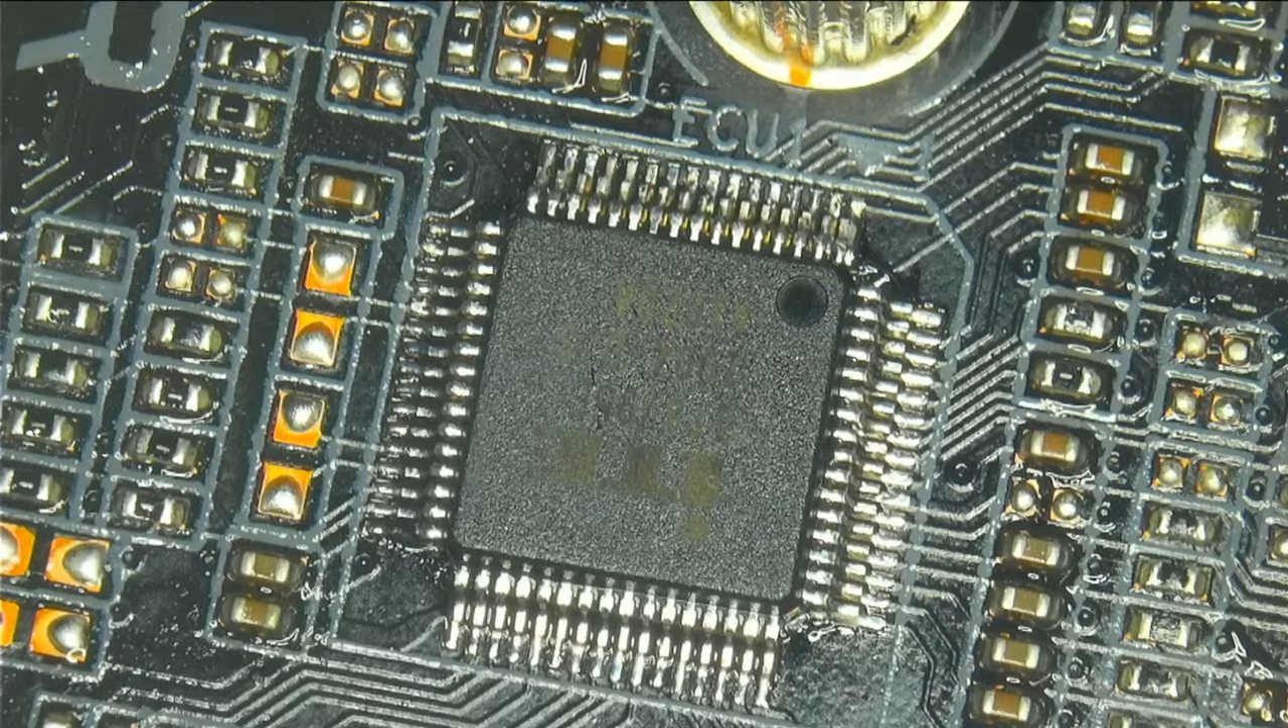So right now the new chip is on.